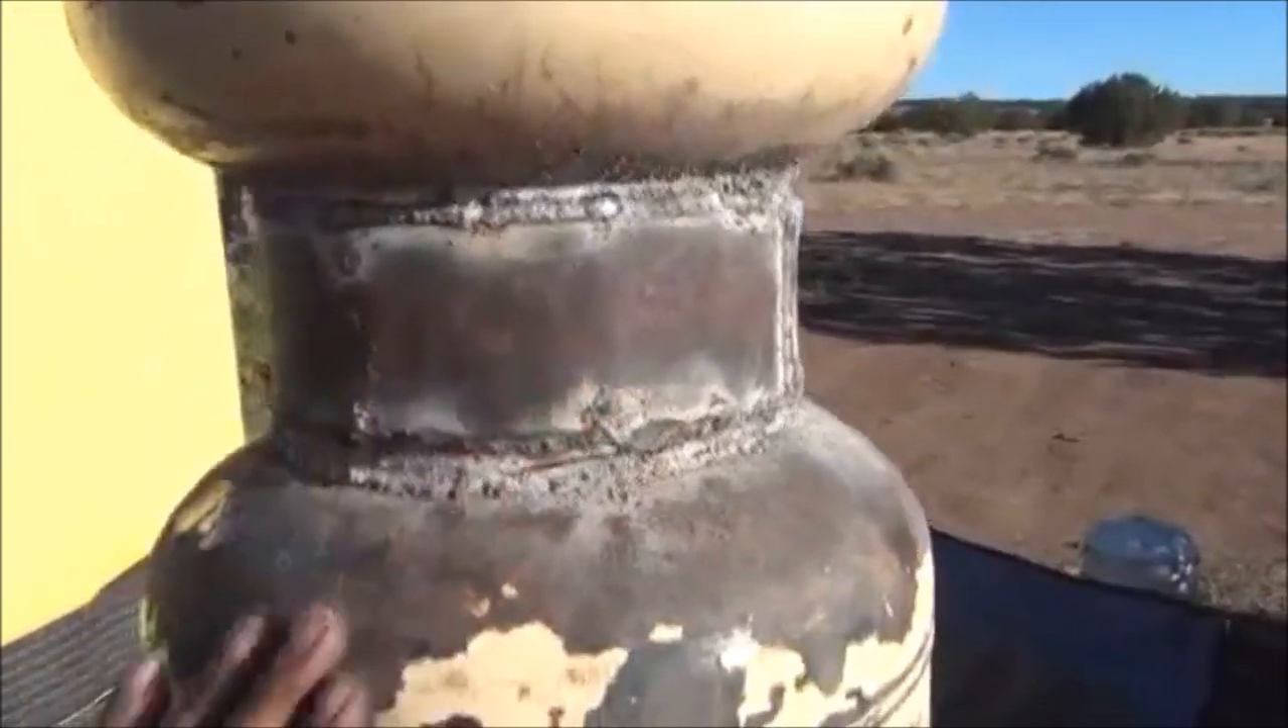We've put an extra piece of steel quarter inch all the way around our reactor zone here our reduction zone.